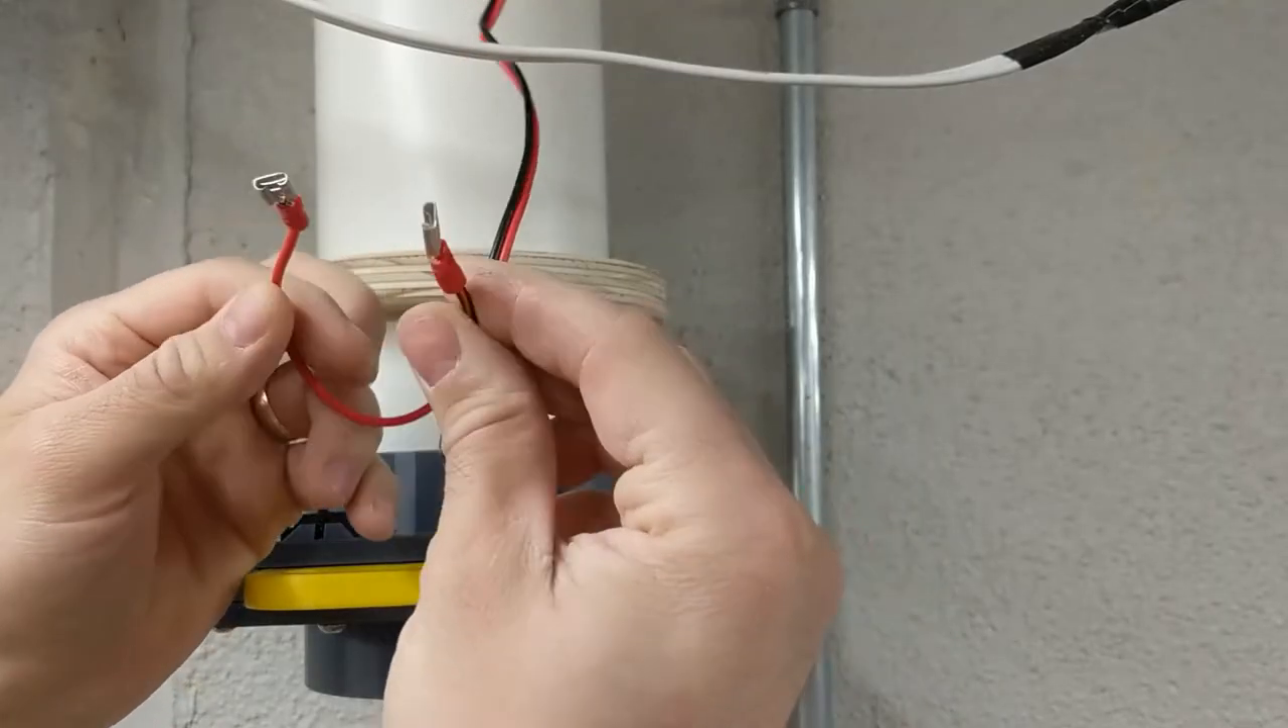I put these spade connectors on the ends of the signal wire.